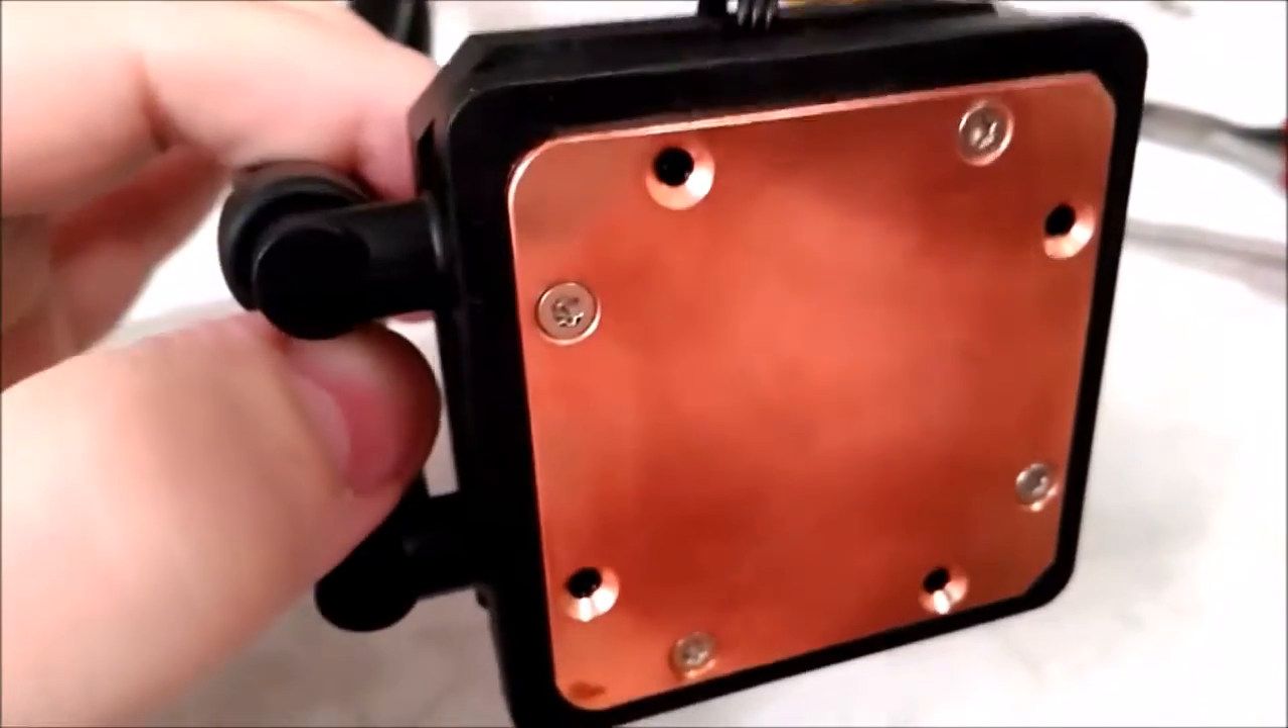So at this point I've gotten four of the screws back in.